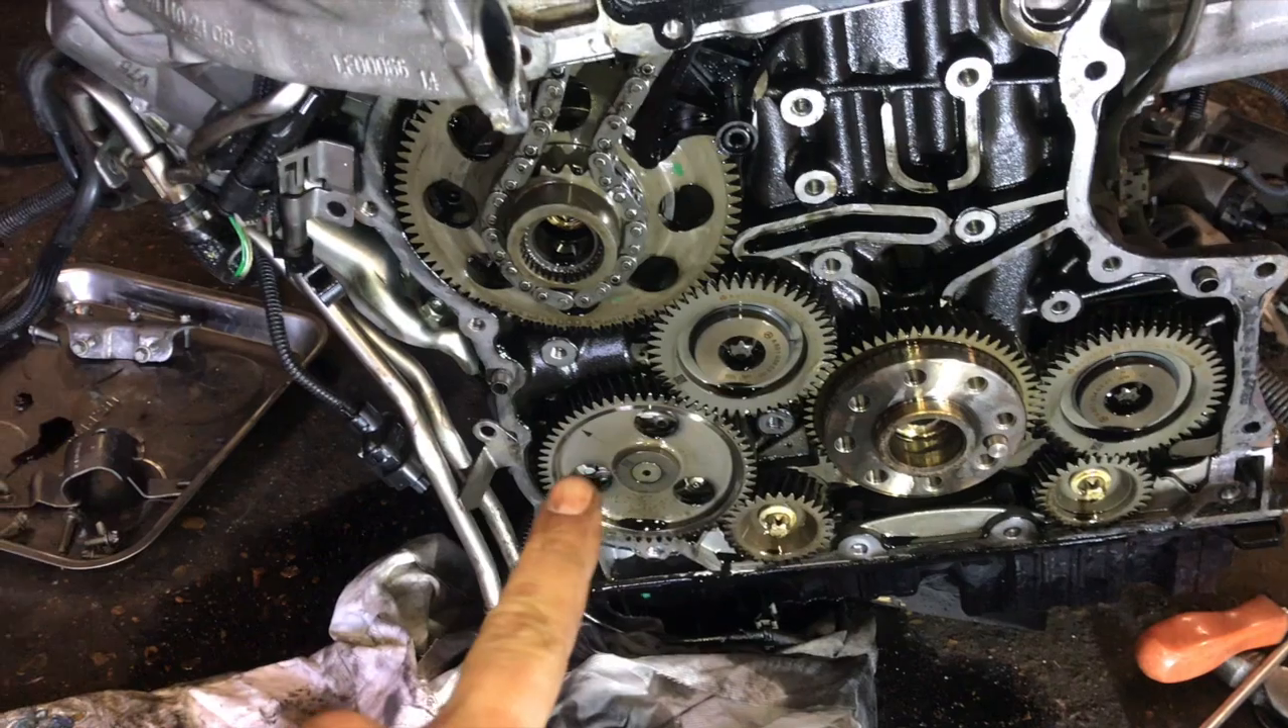Right so we have the rear cover removed and as you can see it's quite a complex gearing system on there.